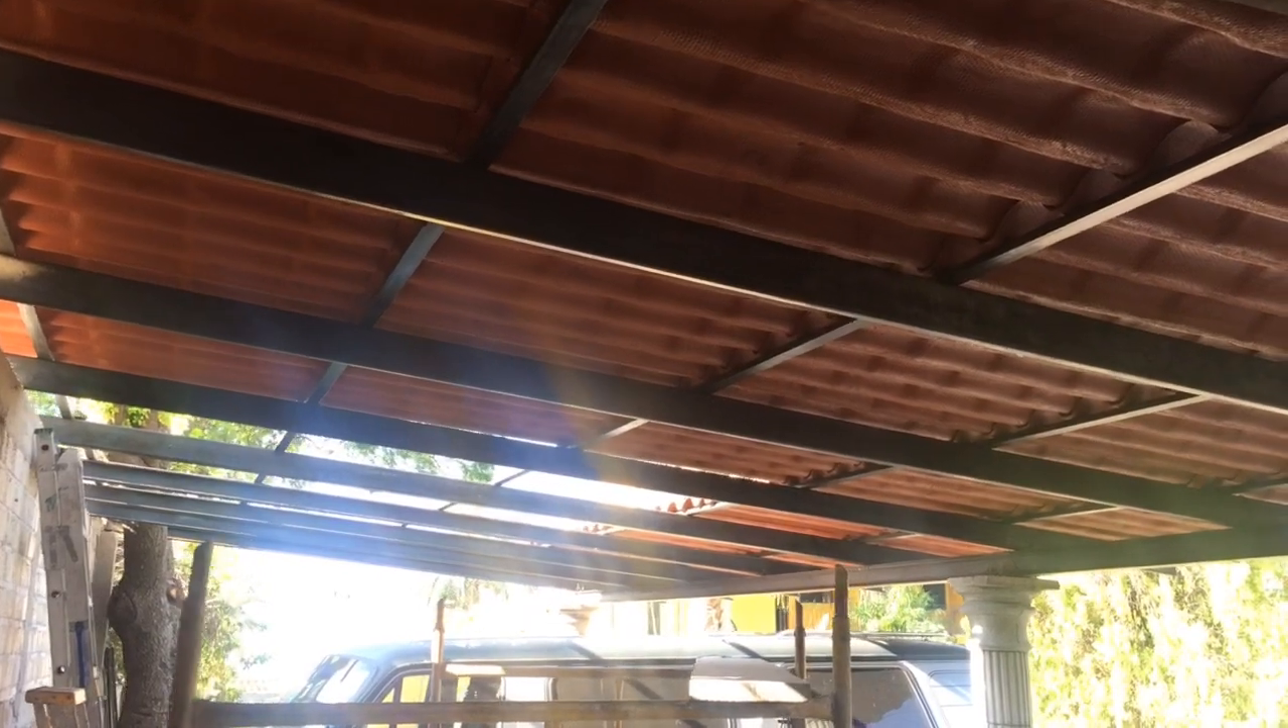Well, they didn't get all of the roof tiles put up there, but they made some serious progress.